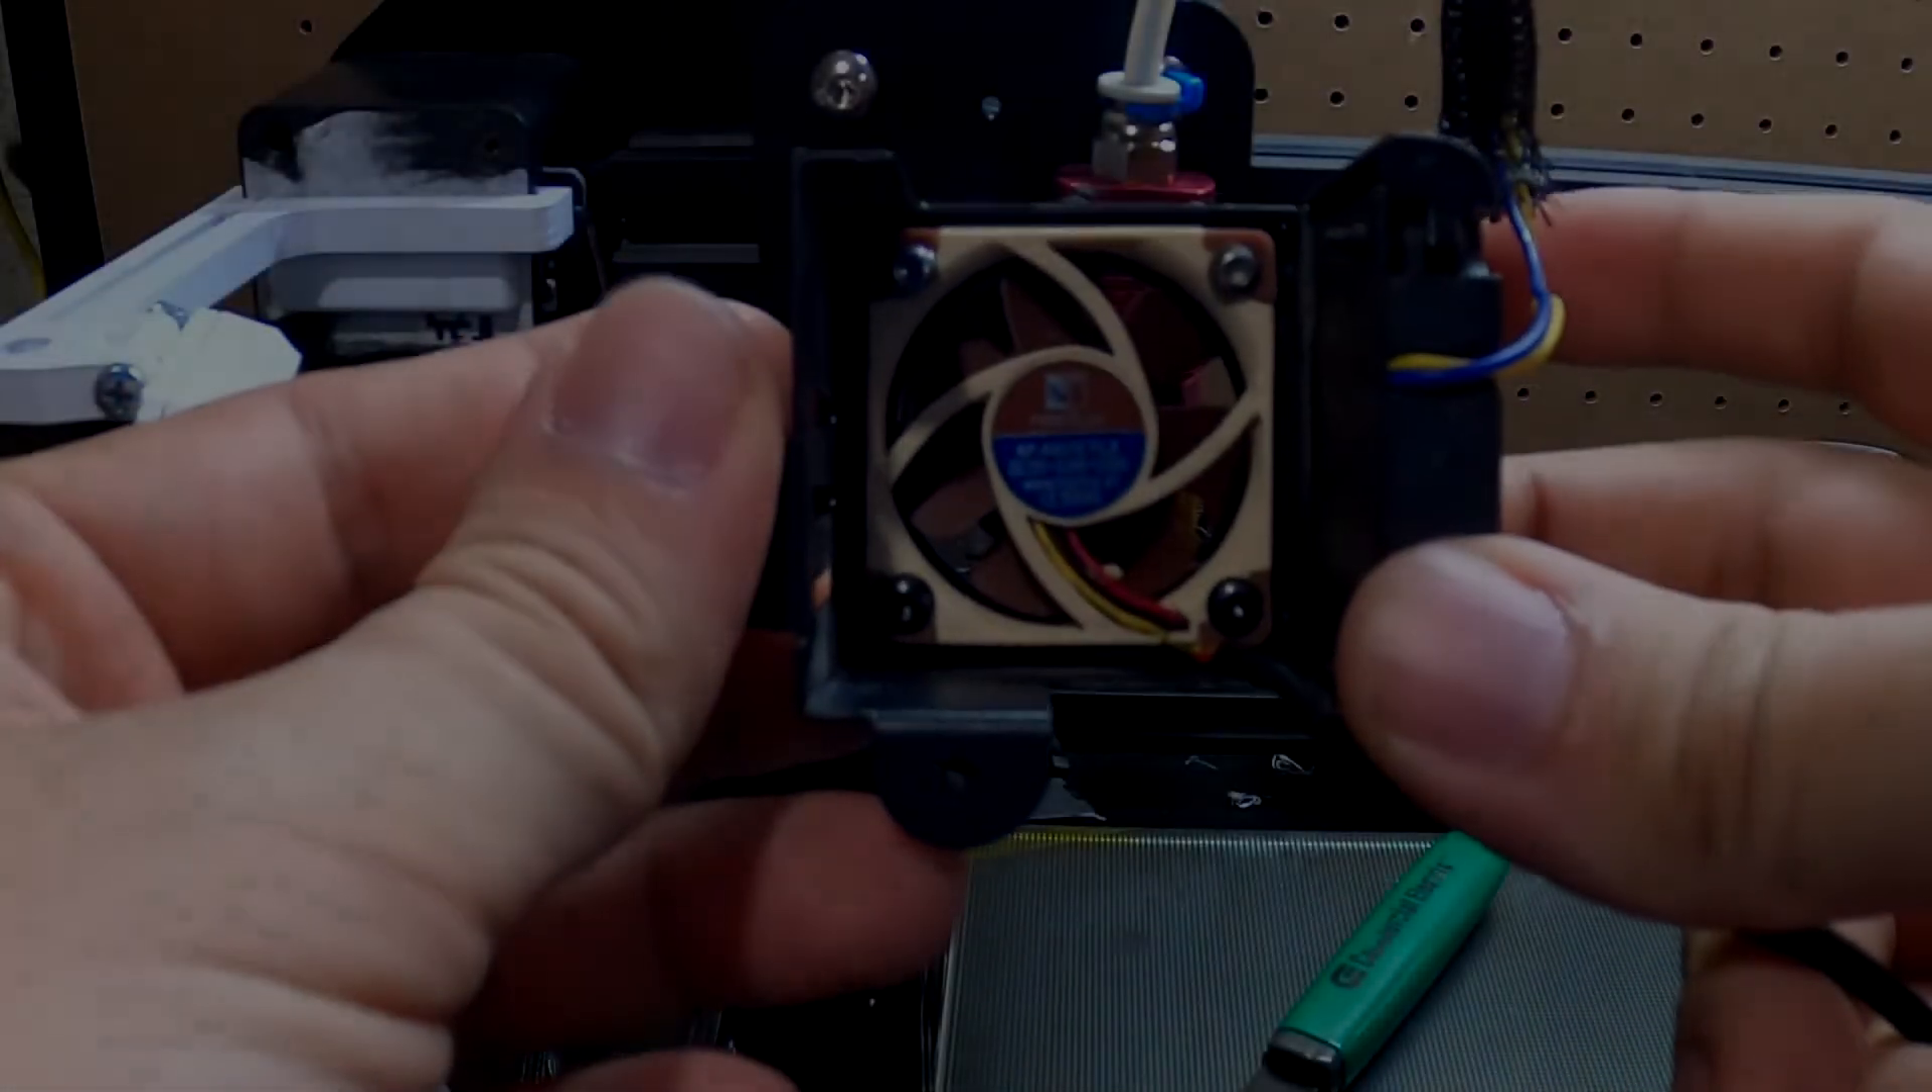All right so I've got the new fan mounted it's in there looking pretty.